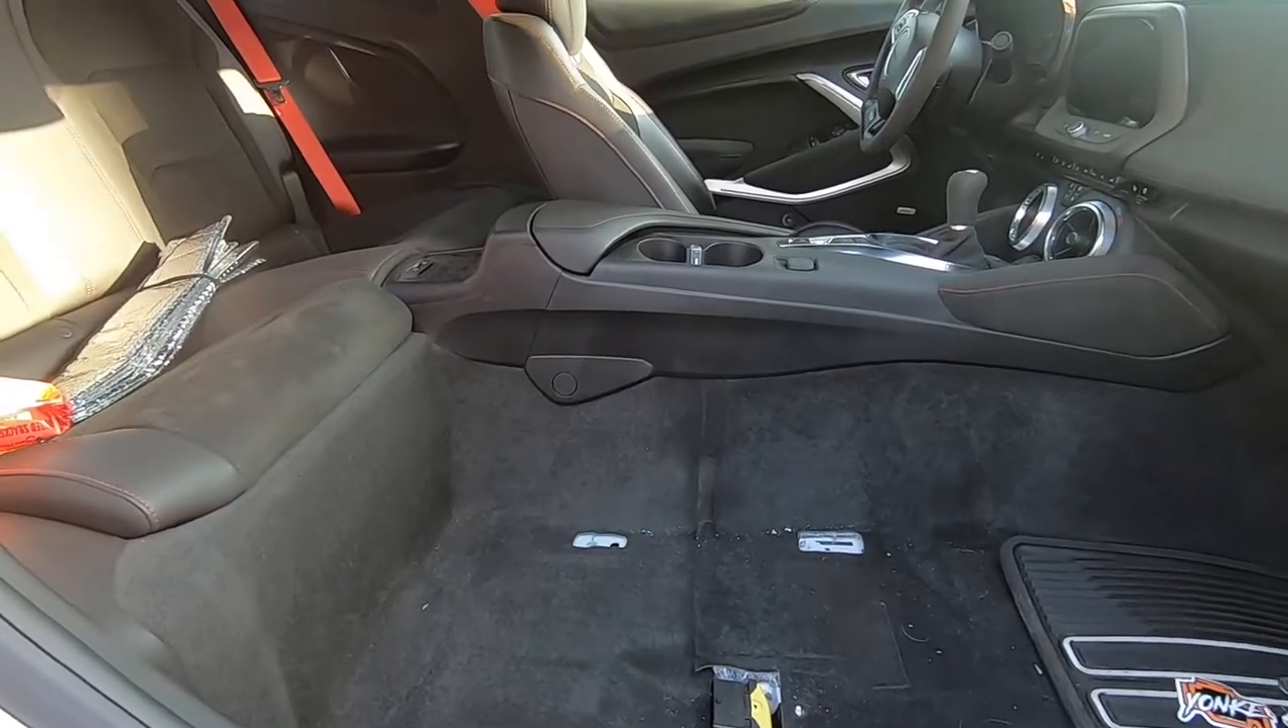We have the passenger seat out so now let me go ahead and do the driver's side and then we'll get to removing these back seats.